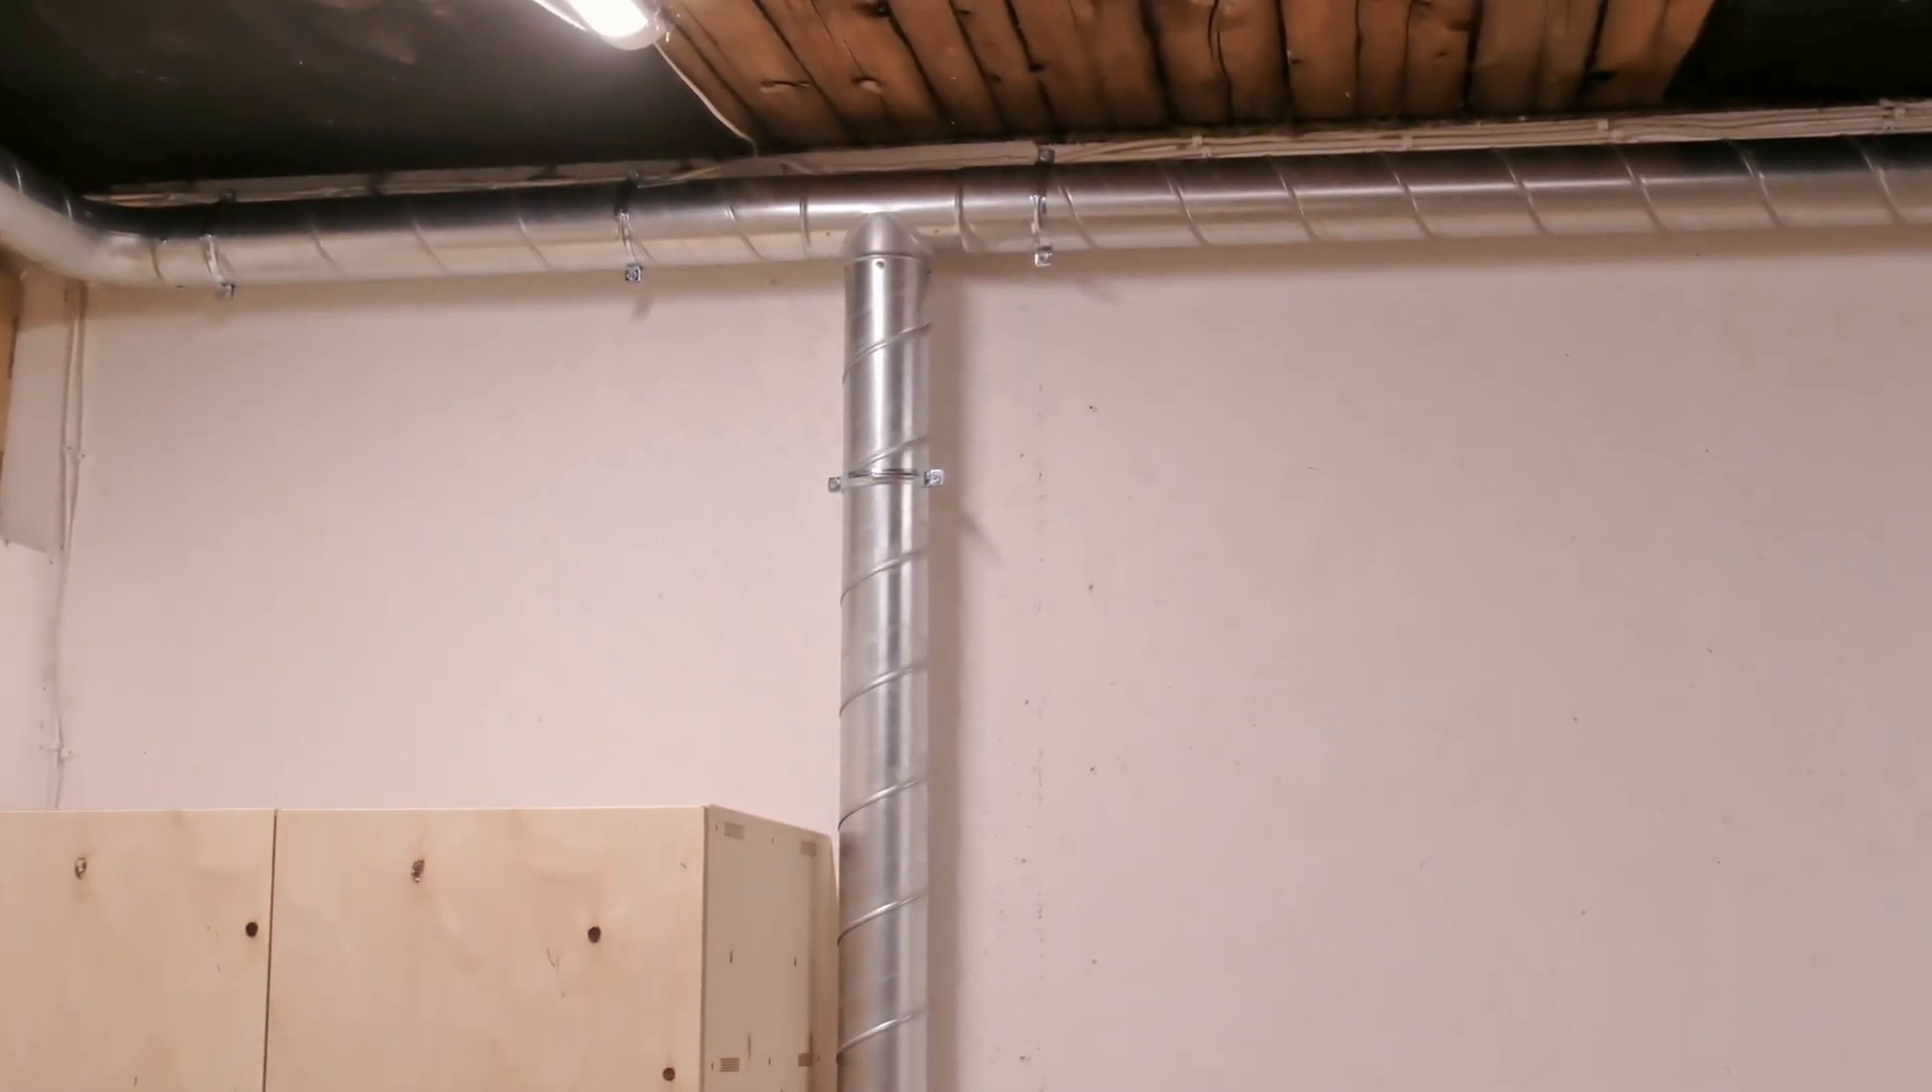Now we have the dust collection hose going in two directions.